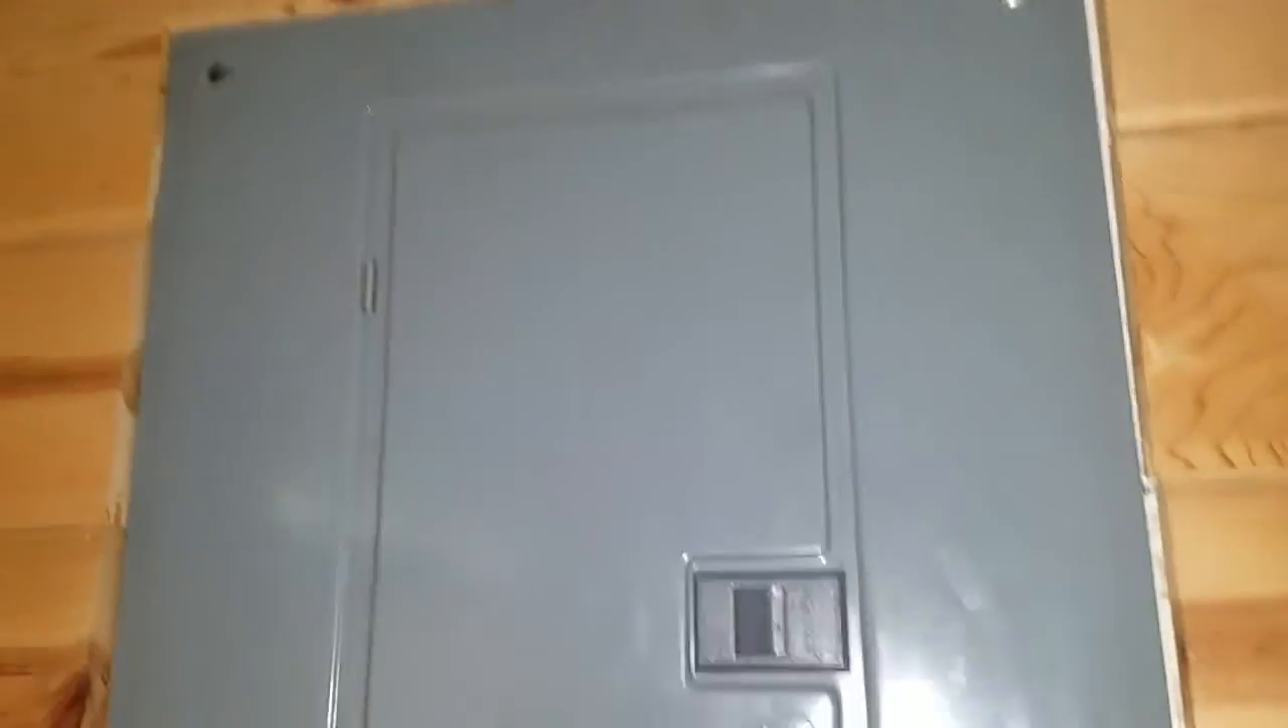Okay we have the plate for the breaker box all back and installed.